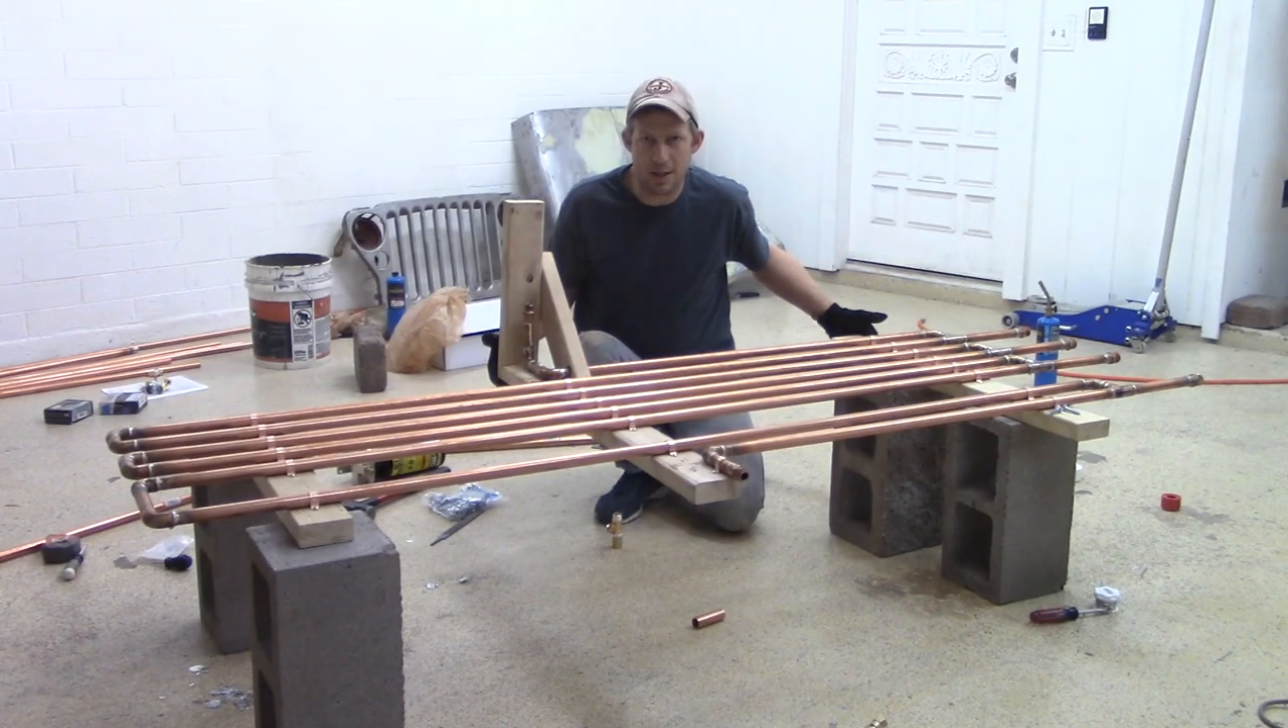Copper work is done and mounted to our wood plates.